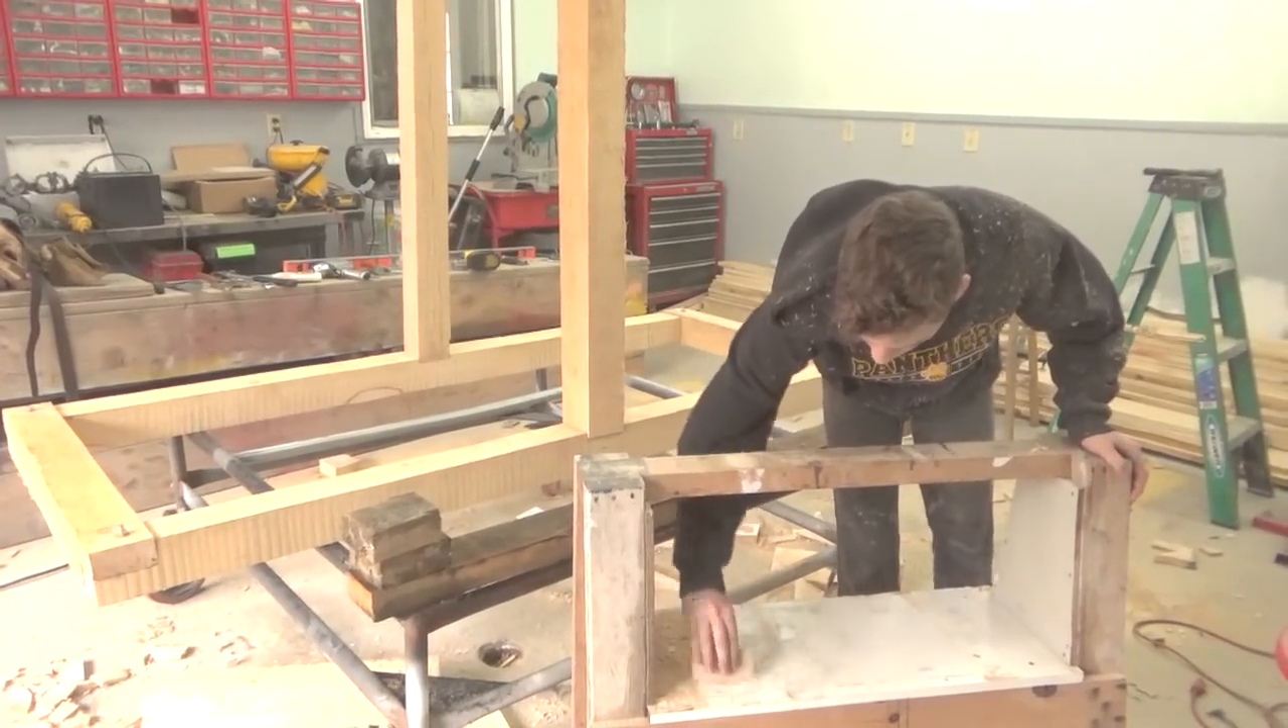So you can see we have the uprights in.